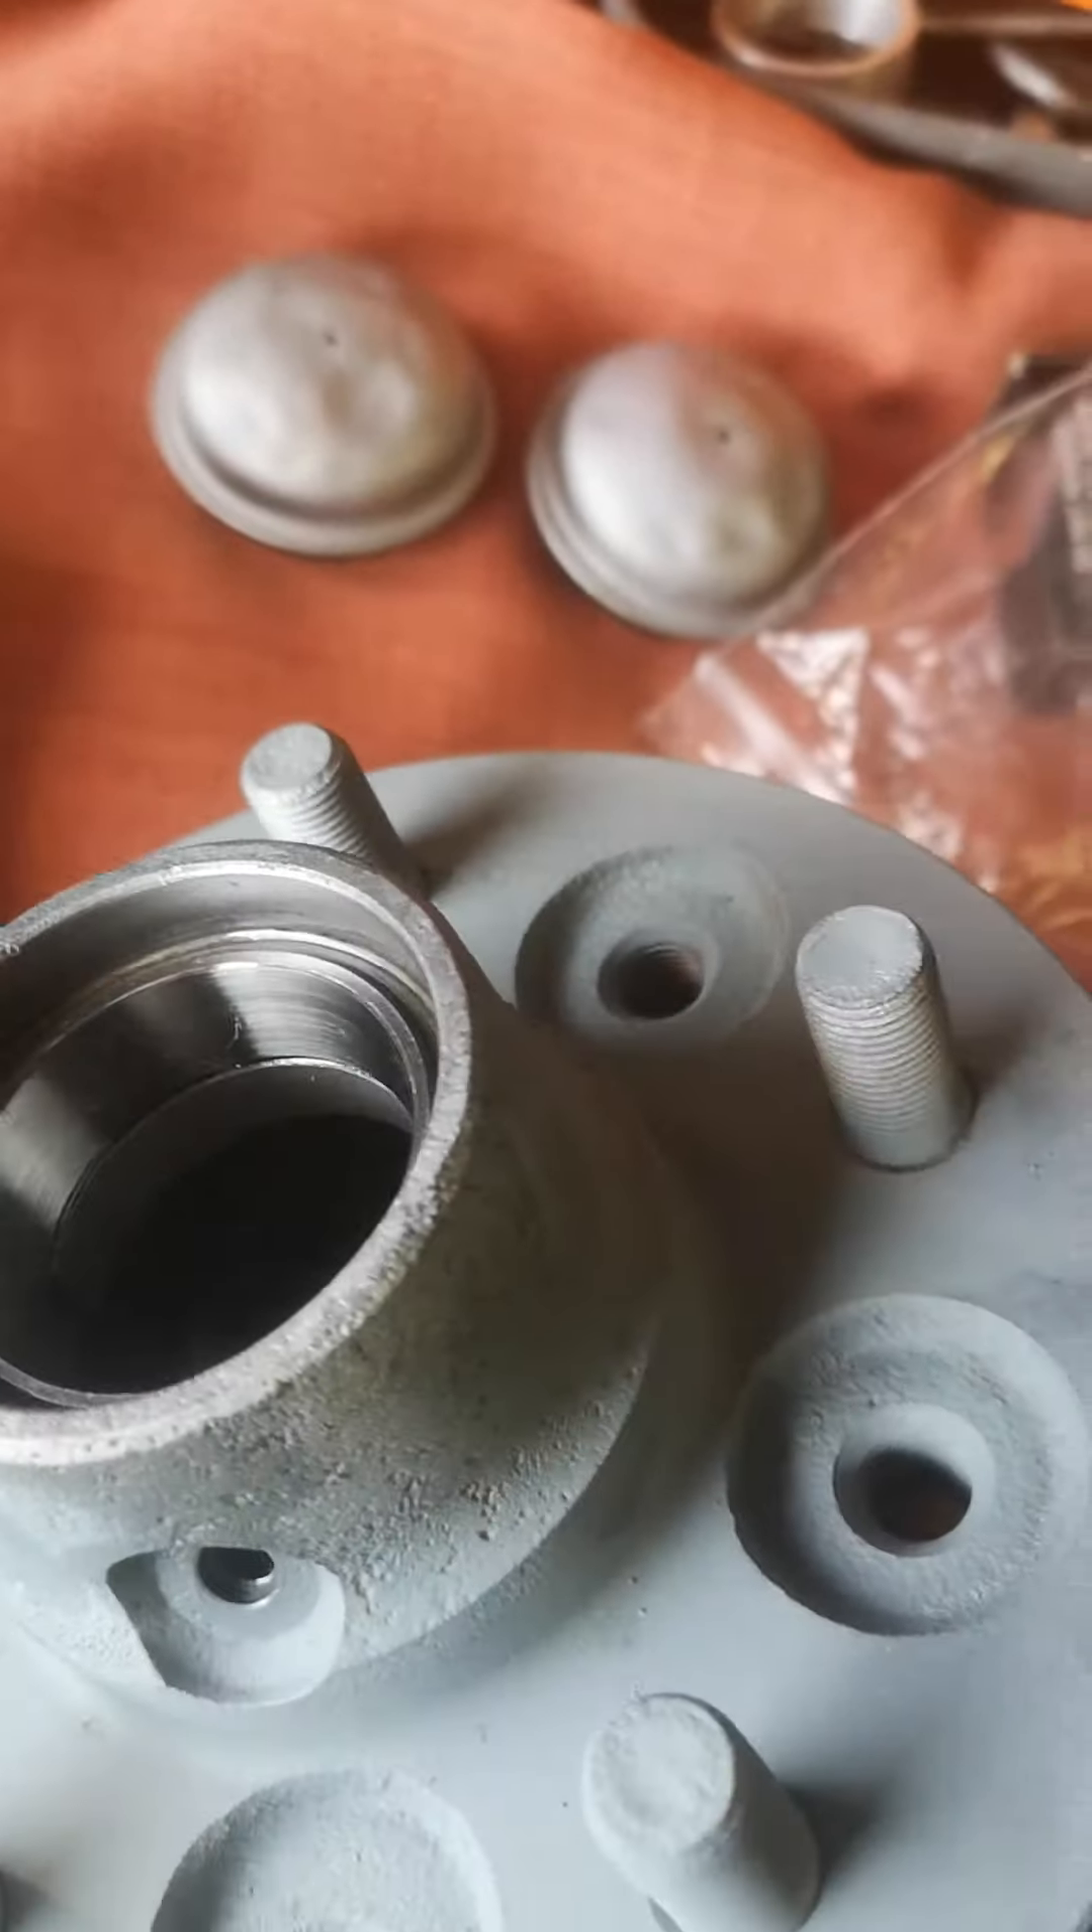I've knocked the part of the bearing in, the shell of the bearing if you'd like.